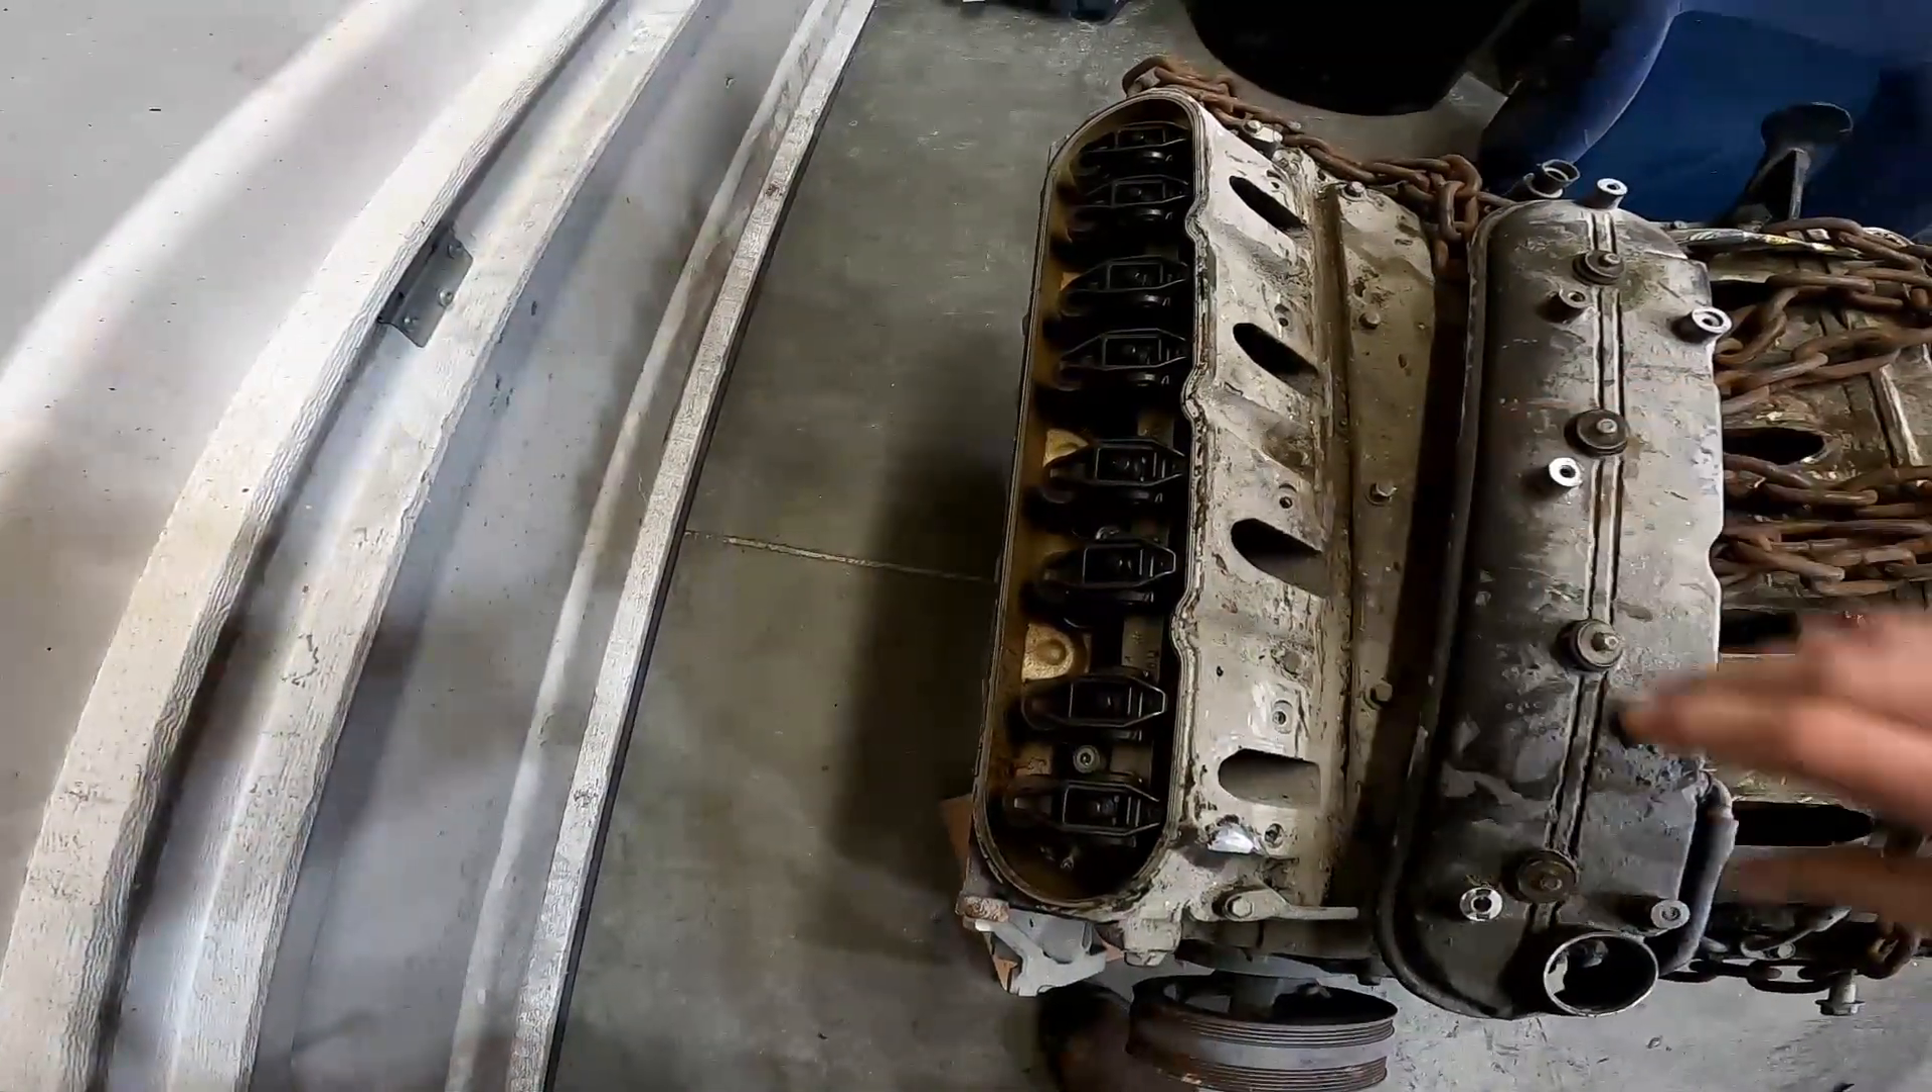All right, guys, we've got the valve cover pulled off.